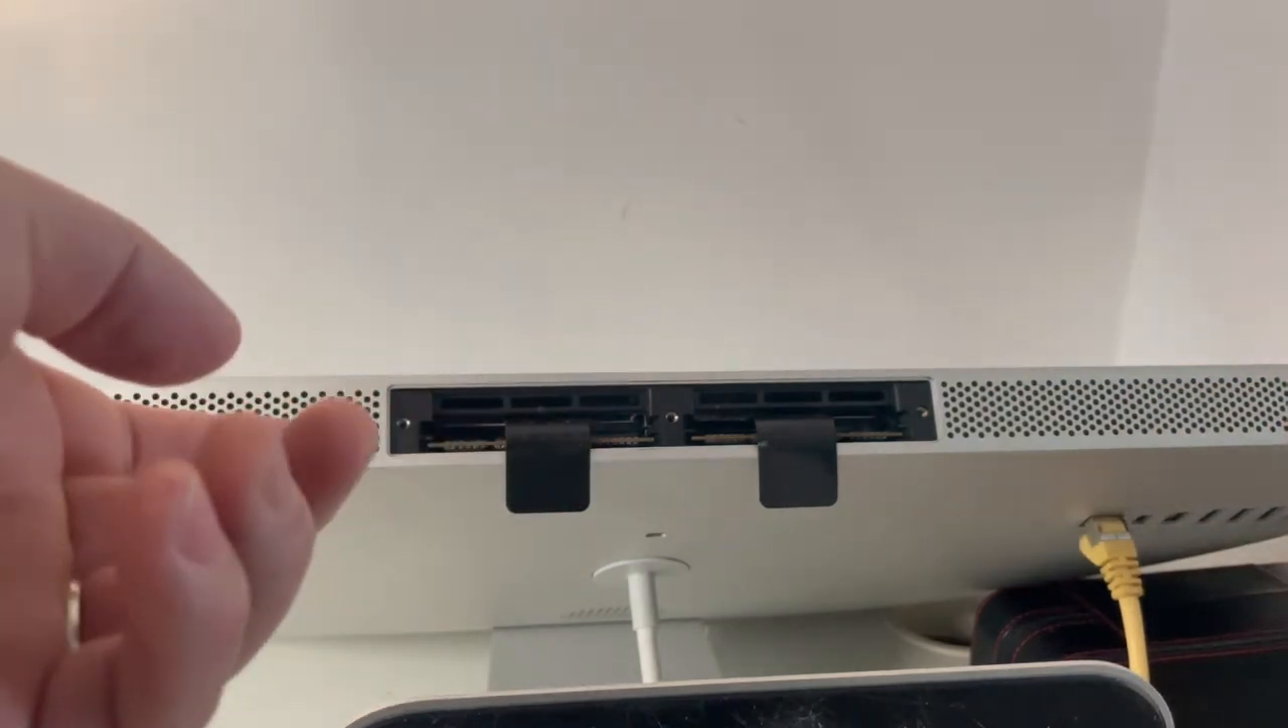So as we can see here we've got the two RAM slots exposed.